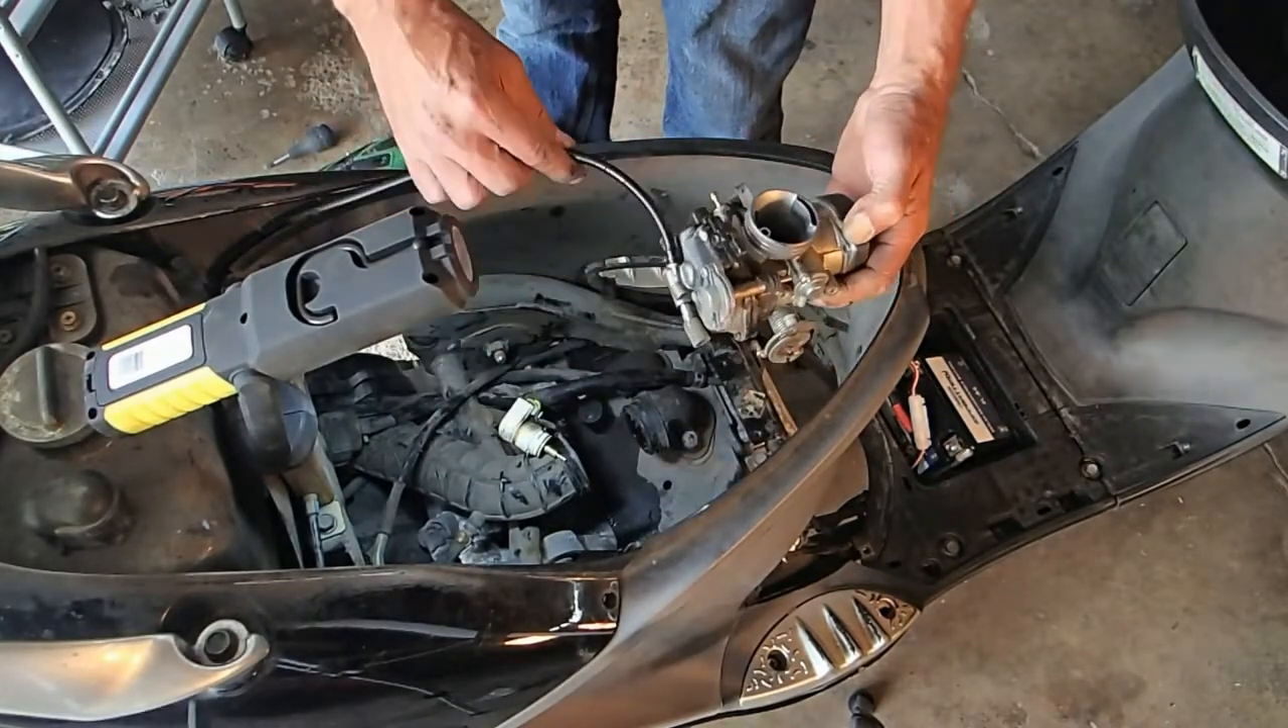Alright, there it is. We got the carb off.